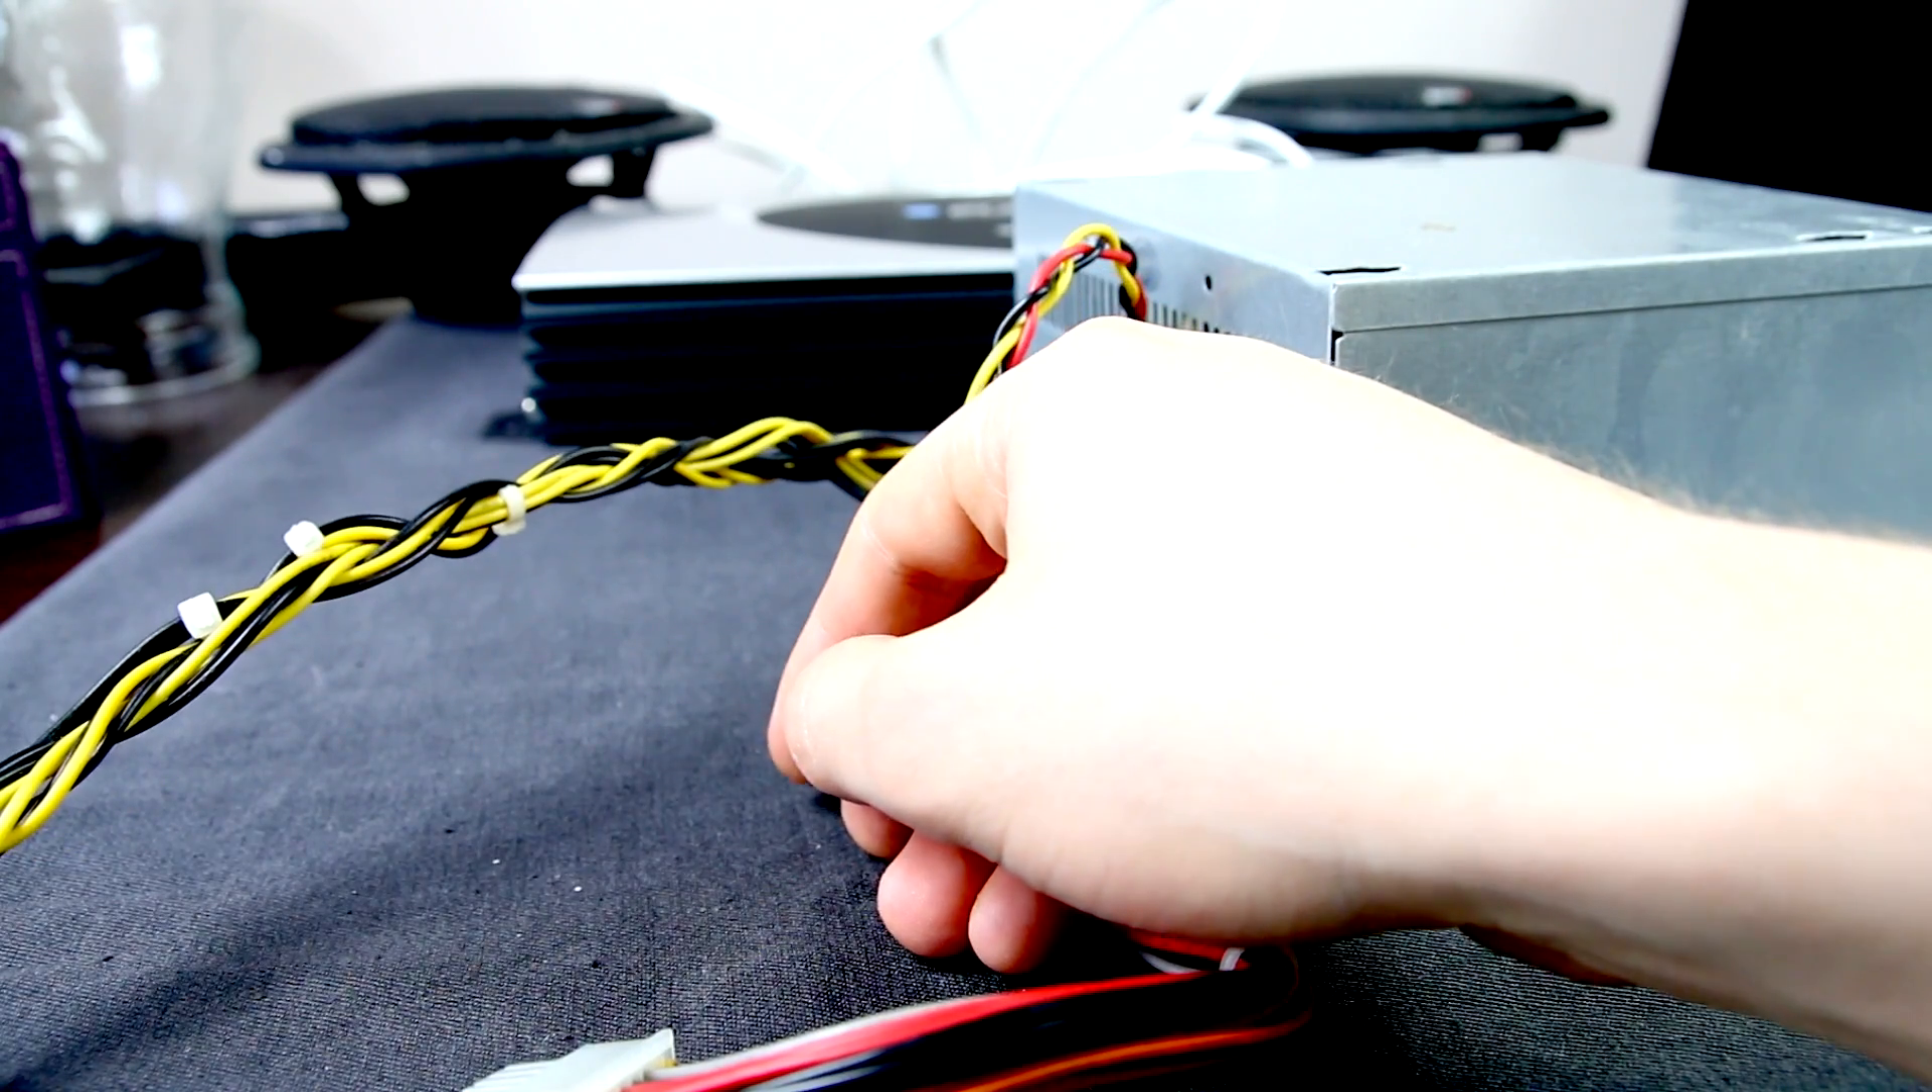I have already finished, and all the yellow wires are wrapped up together.